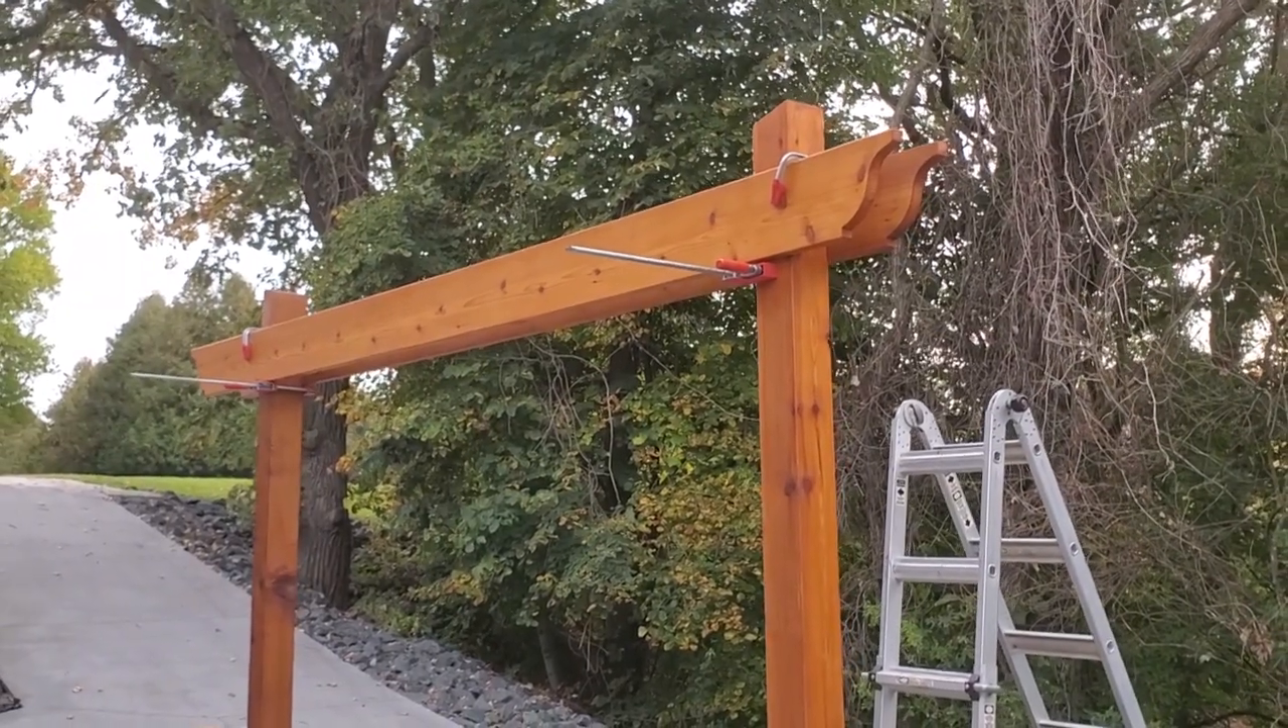Now we got the second beam up there in place held on by that top clamp.